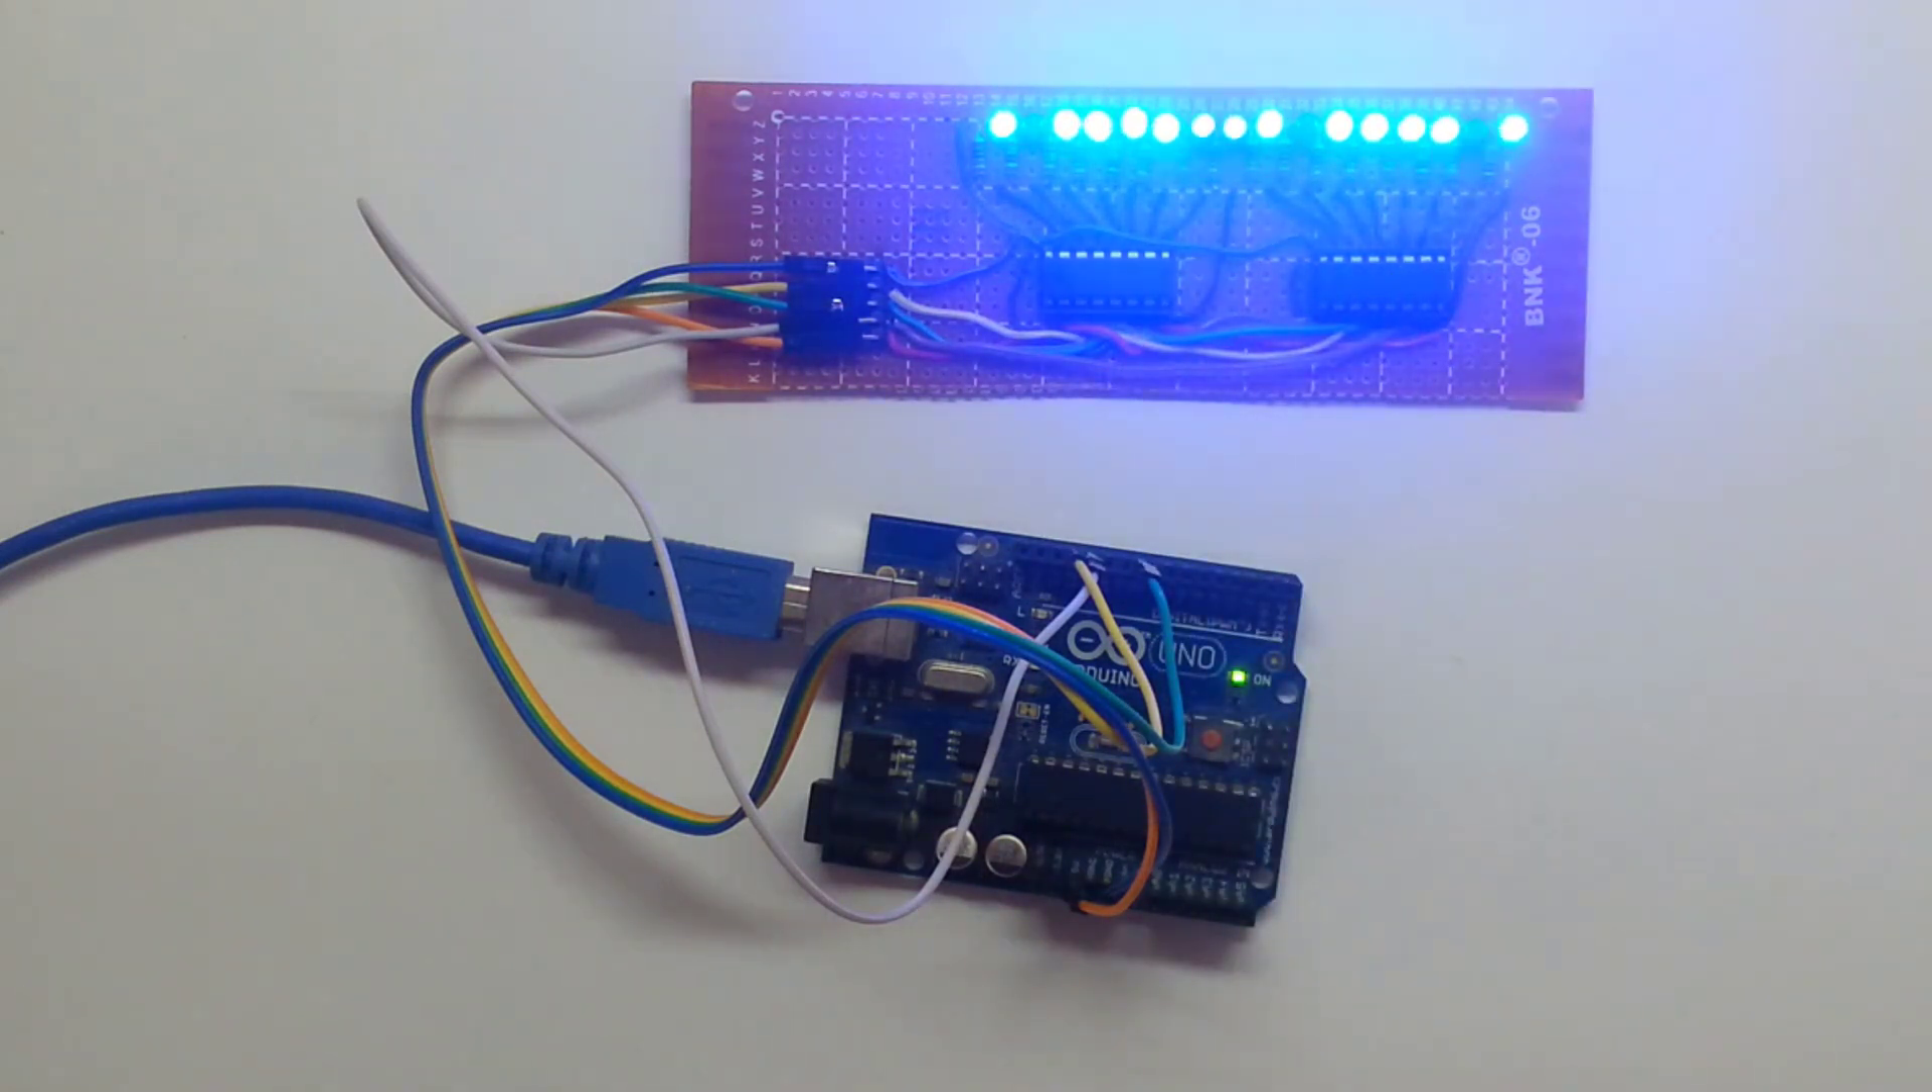I finished soldering everything and I put the two ICs in place.